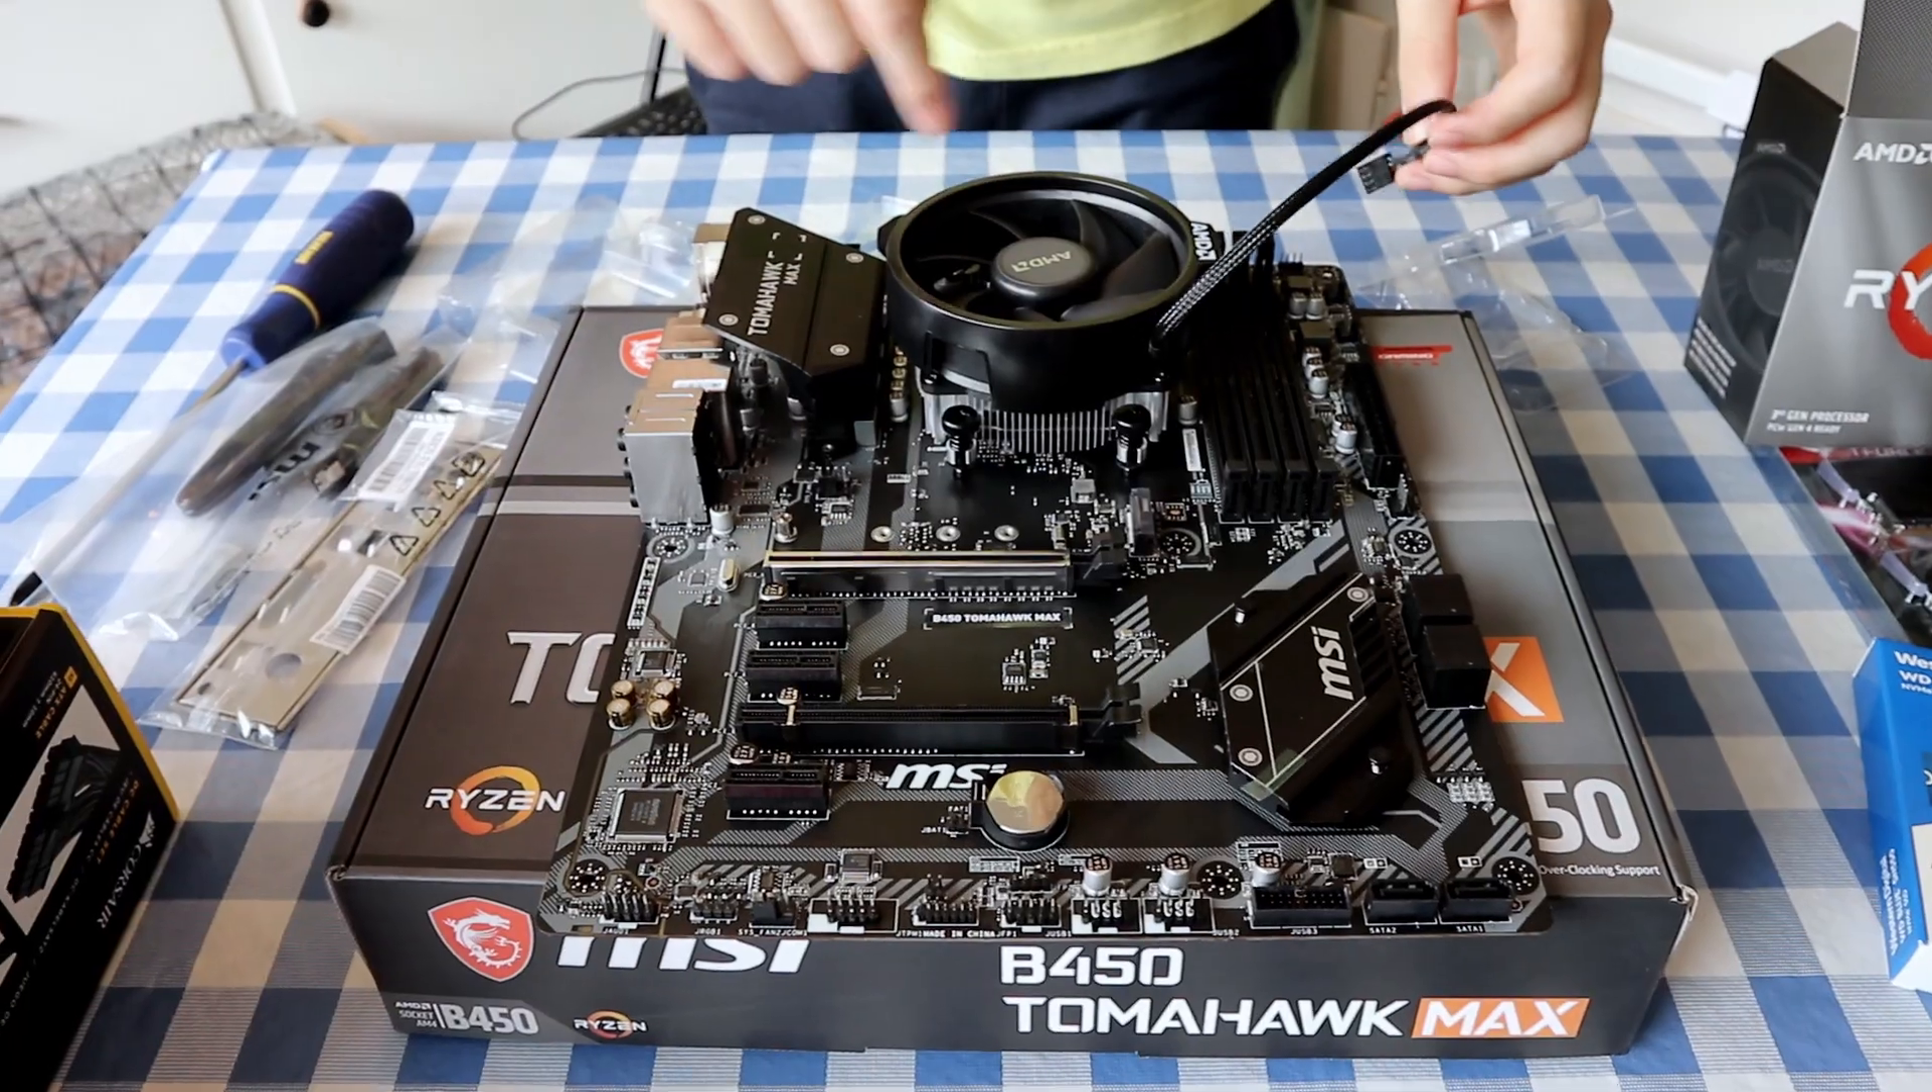With CPU and cooler installed, we can plug in our CPU fan.